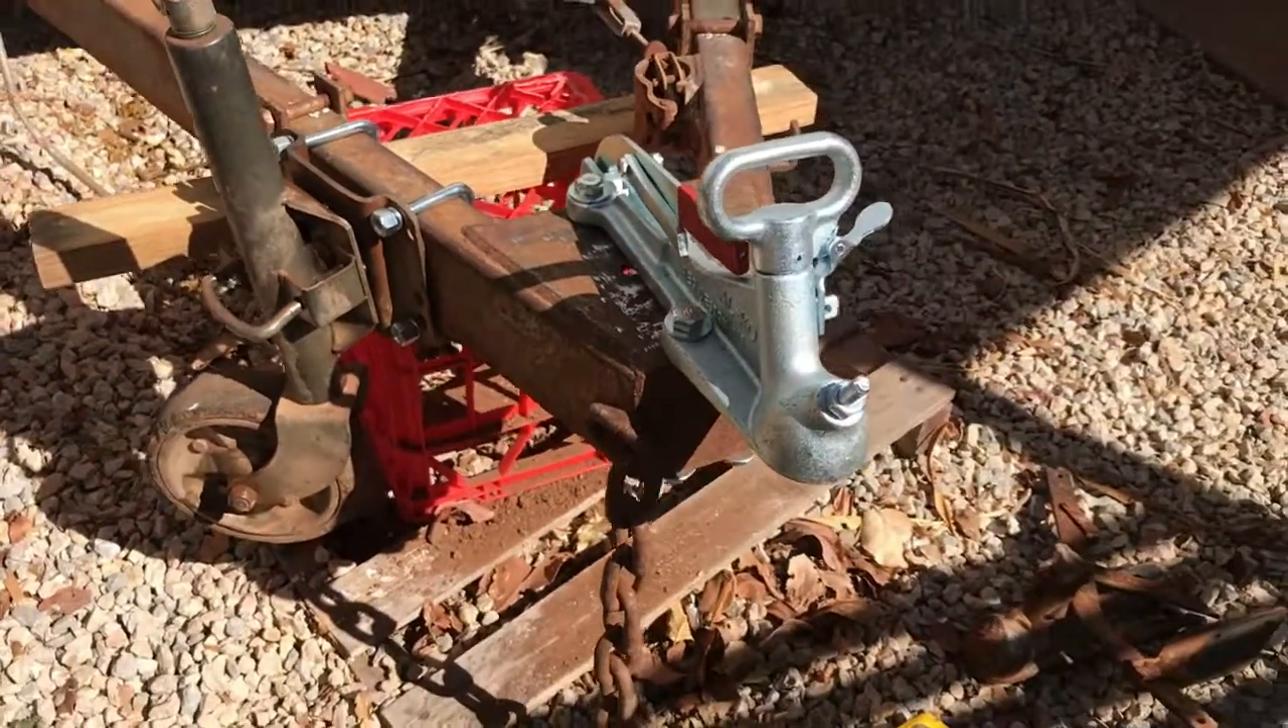Okay so we've got the new tow hitch and jockey wheel in place obviously bolts just need to be all tightened up and once everything's painted with the rust kill it'll all blend in beautifully.